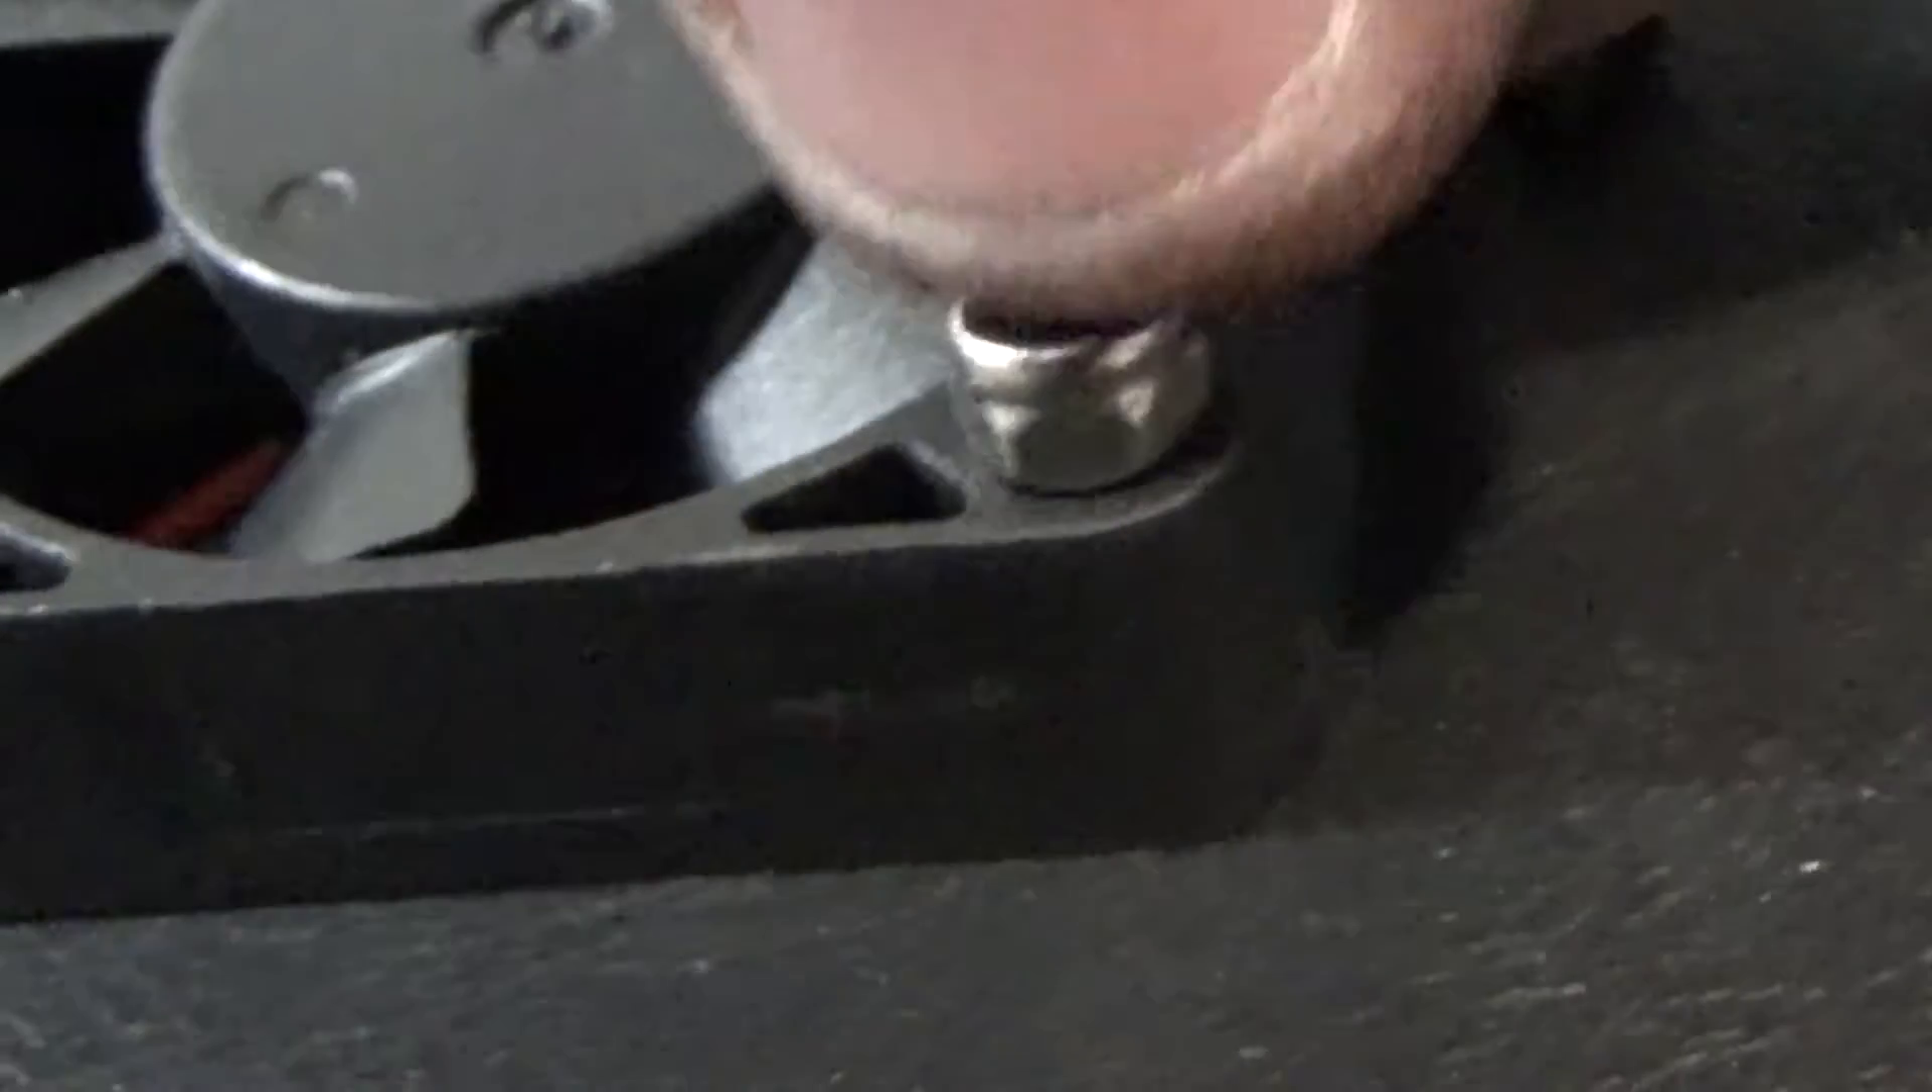You can see this nut does not just like fit down into a hole it's too big.